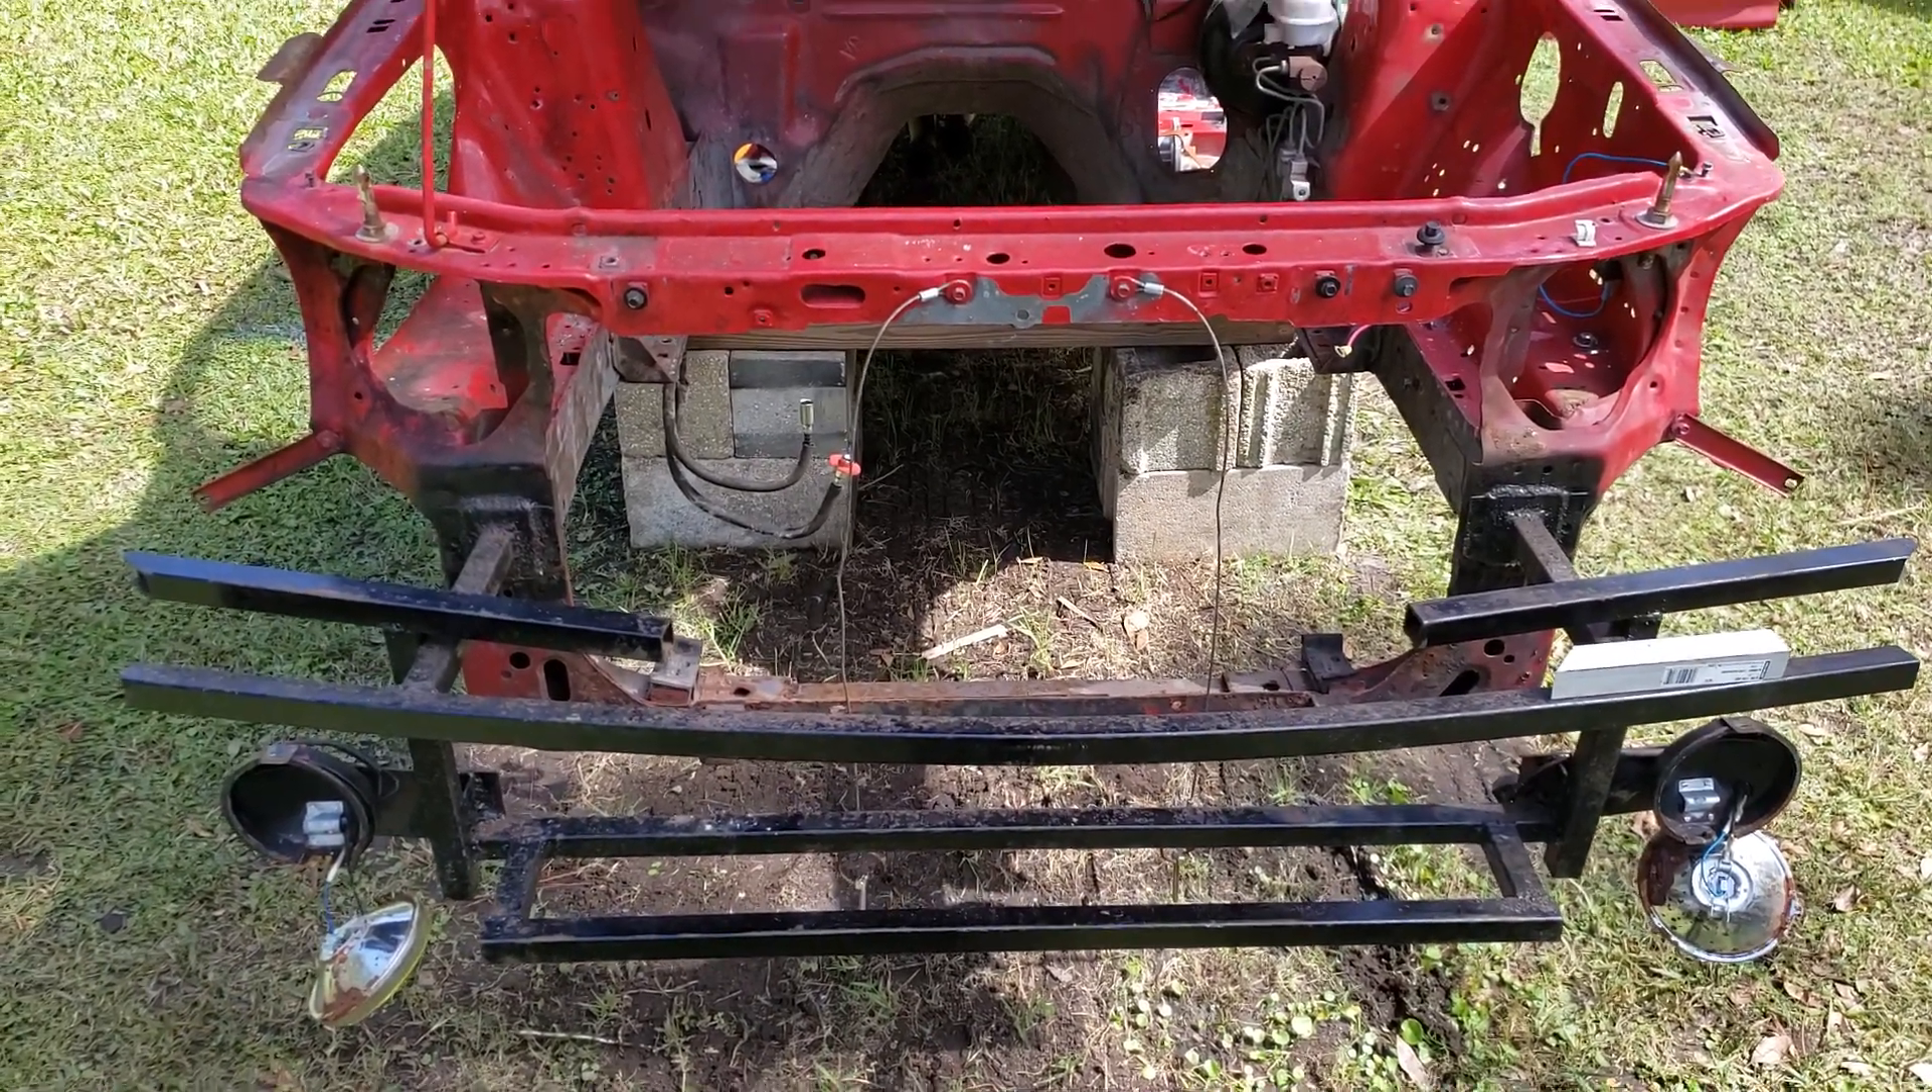The first stage of me cleaning up the engine bay and smoothing everything out, I already pulled the motor out, K-member out.